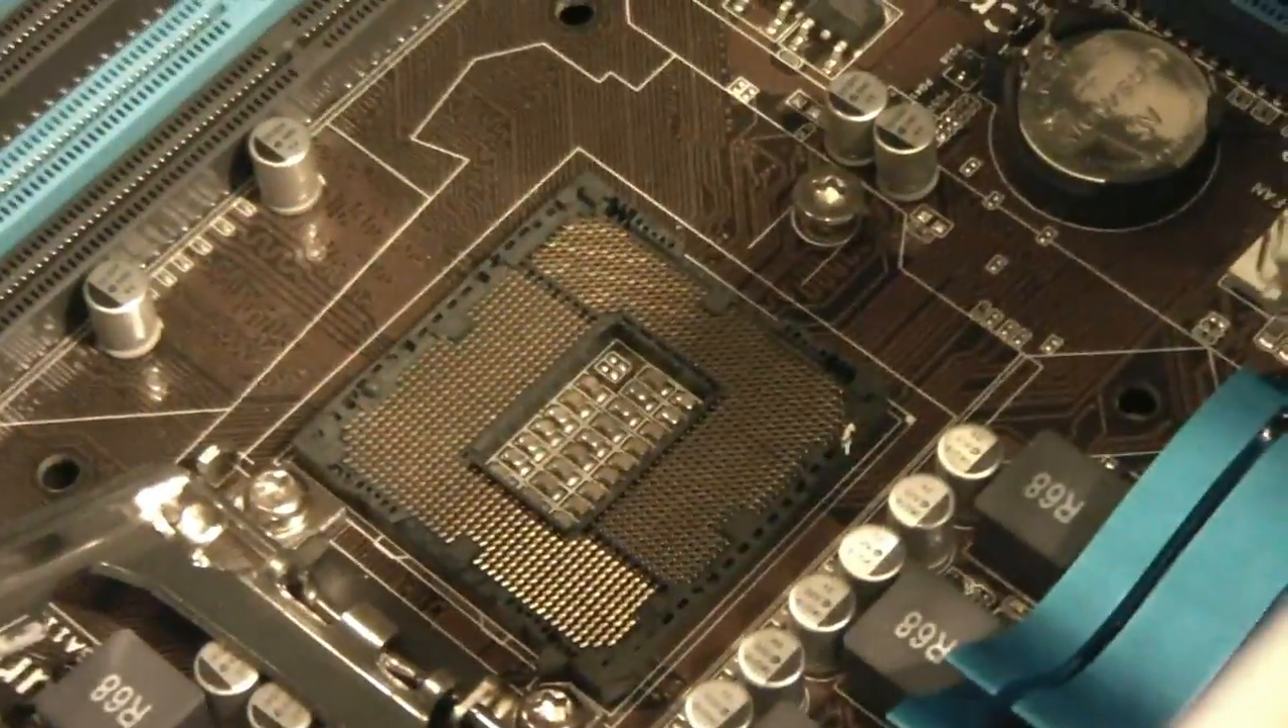Pull out the little protective surface. And there you can see all the pins.